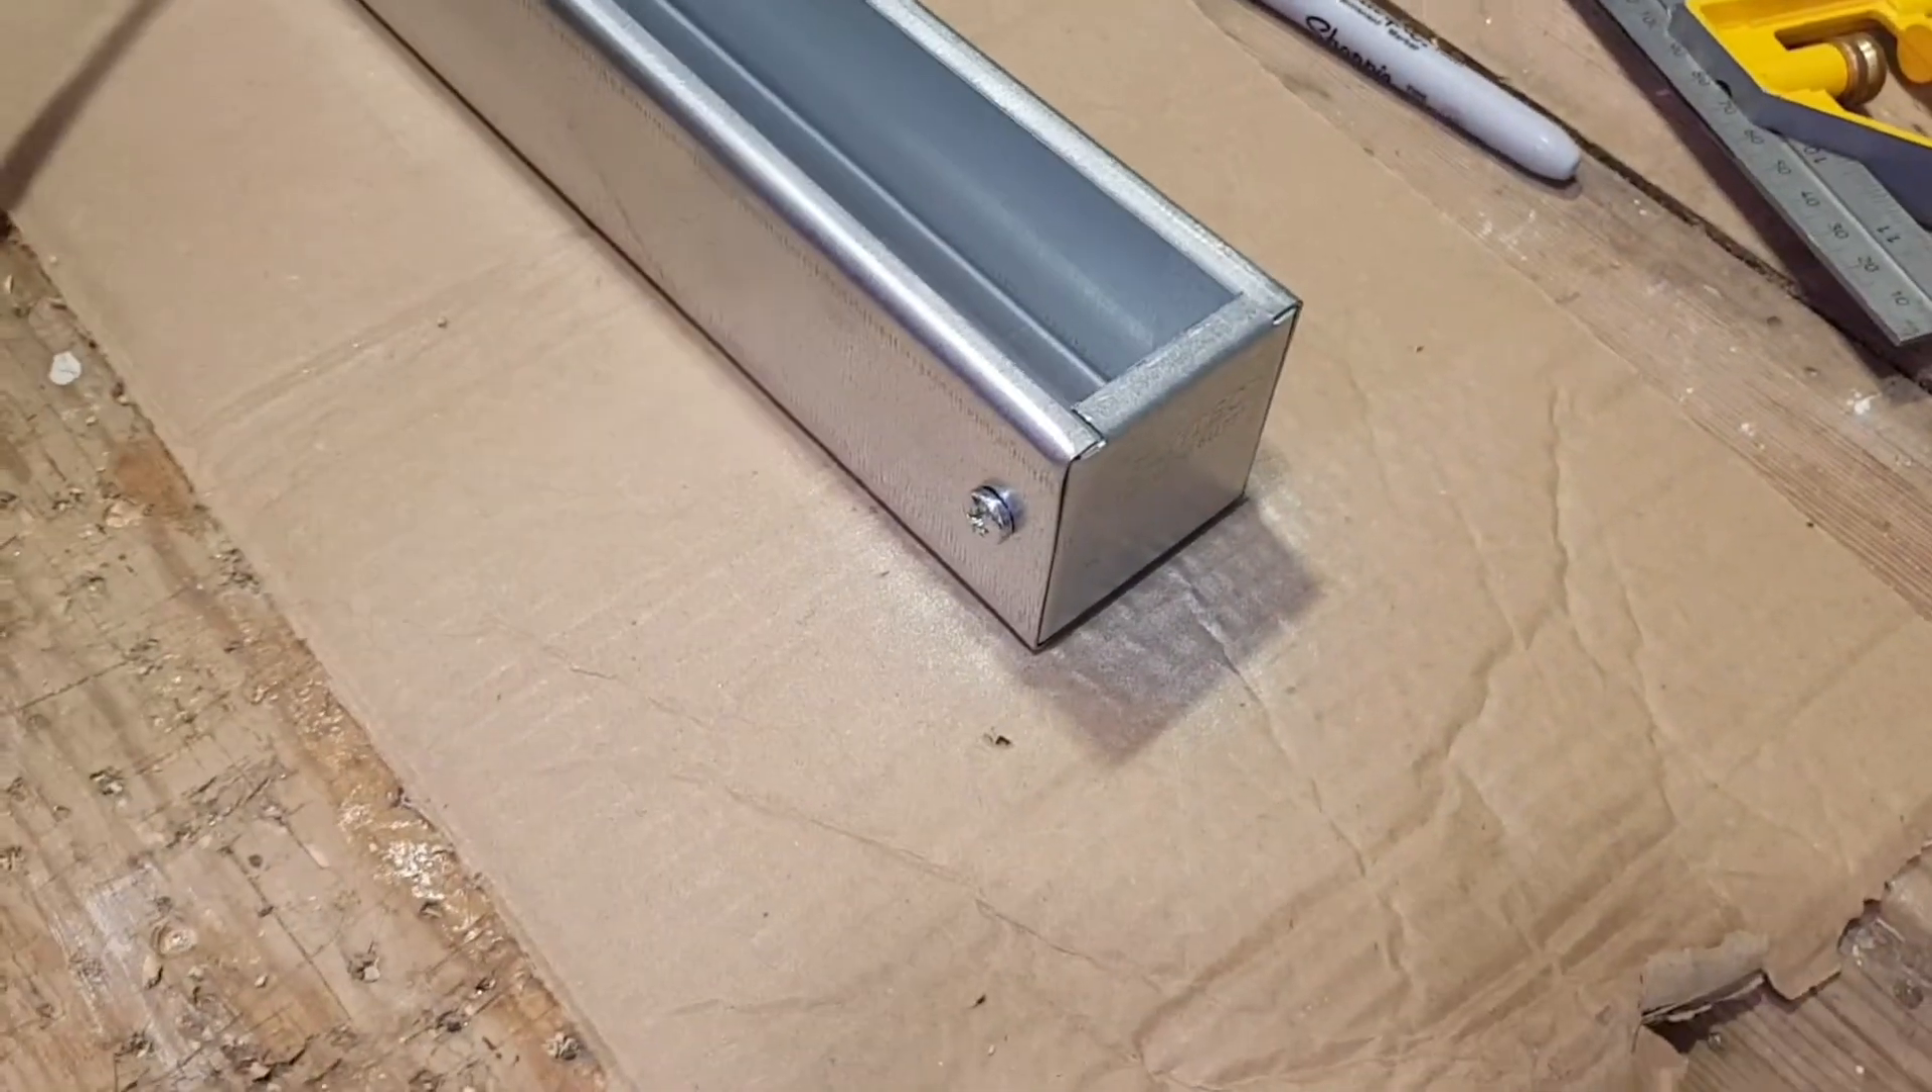This is clearly how the manufacturer wants that end cap to sit on the end of the trunk in there yeah so it's not sticking out too far it's not going in too much that is basically spot on.